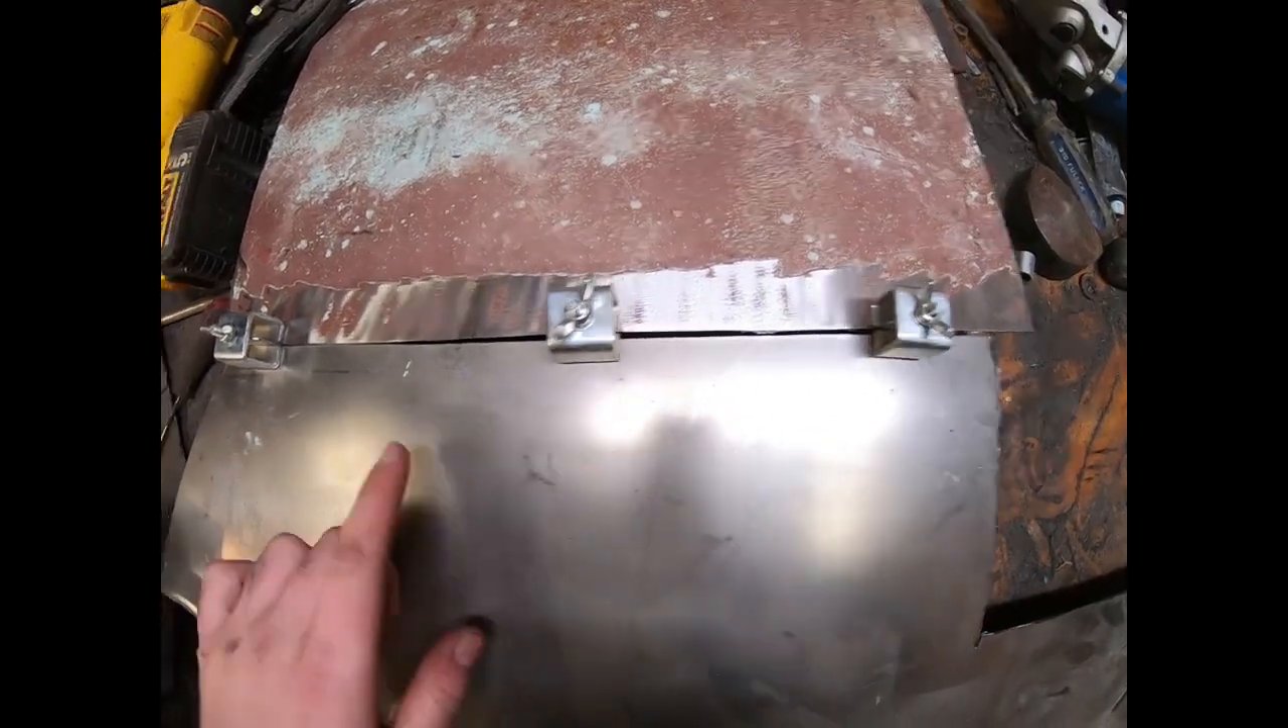So I didn't do a very perfect cut so there's a little bit of a big gap in some spot but you can see right there where it's real tight it'll be real easy to weld on that.